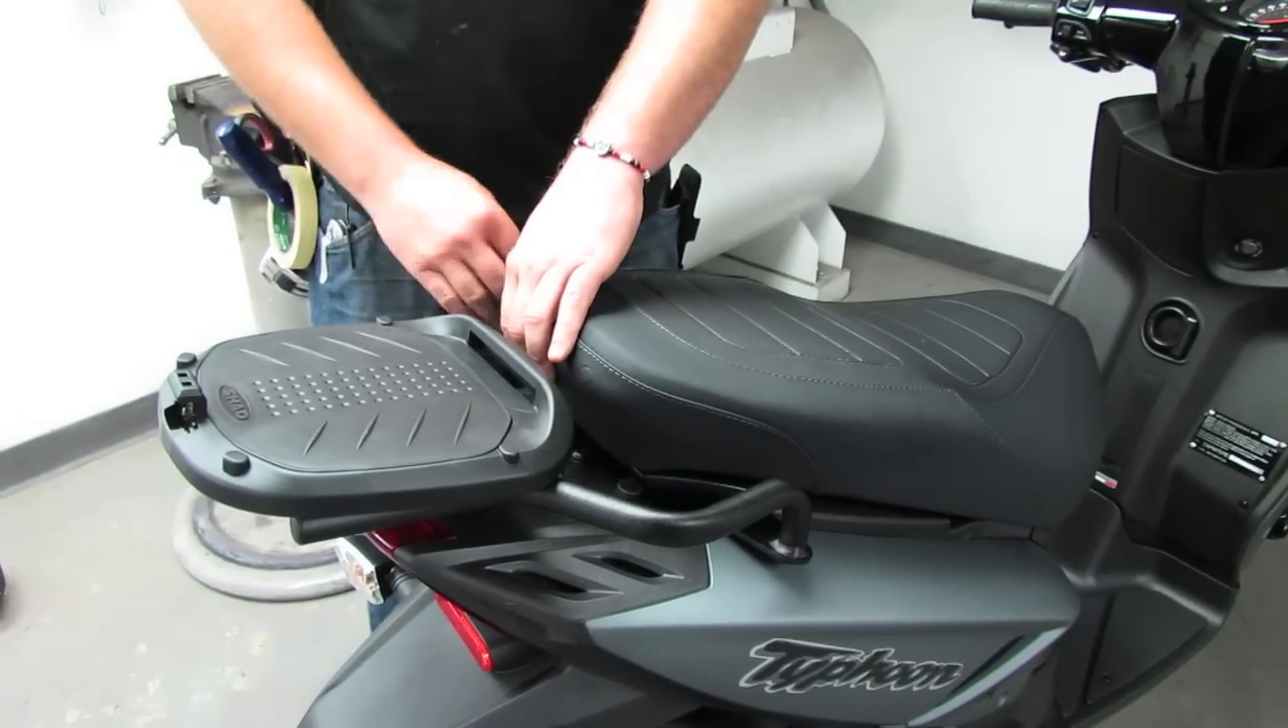All right, as you can kind of see here, the rack's installed.